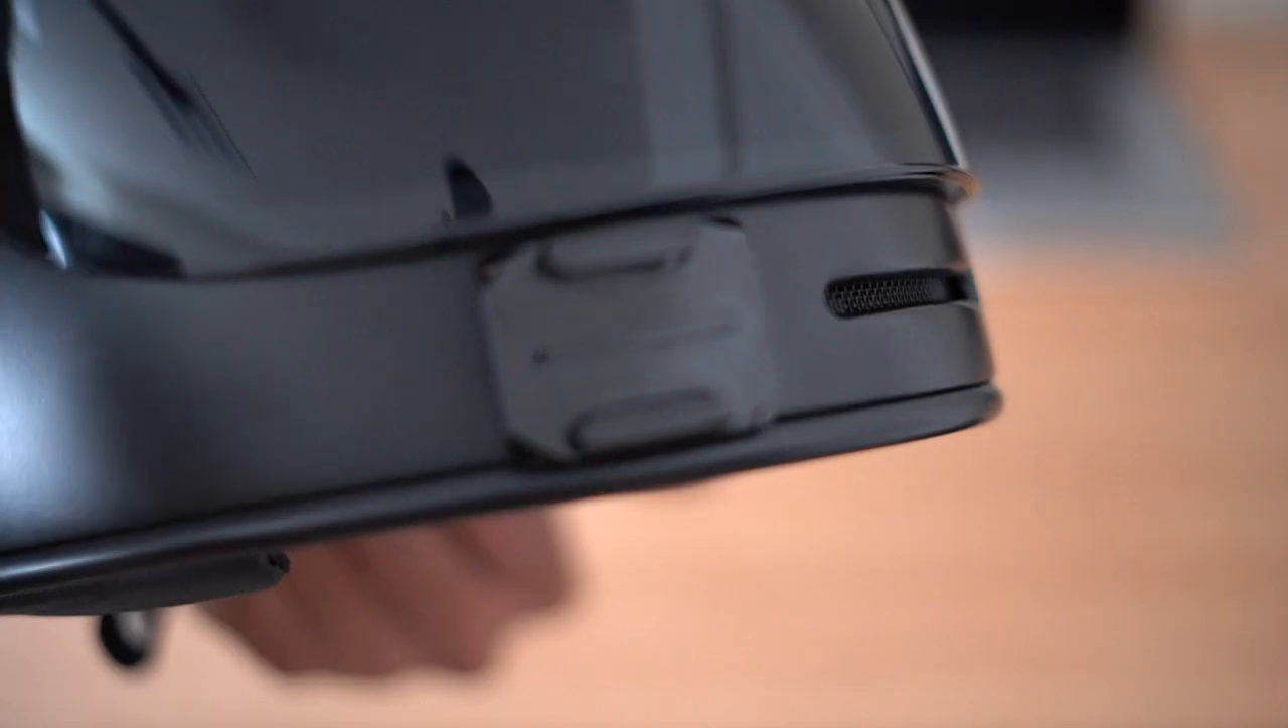You're going to need a gopro mount which i already have mounted on my helmet.